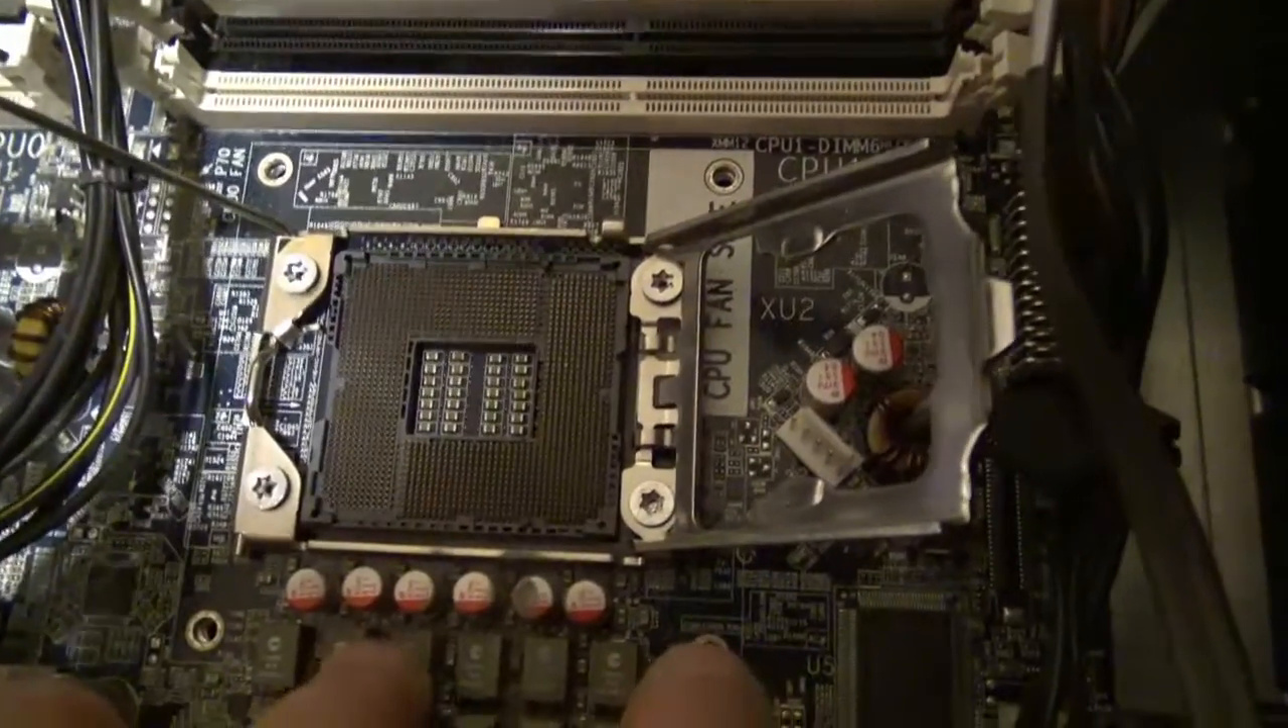So we've removed the coolers. As well as the CPUs.